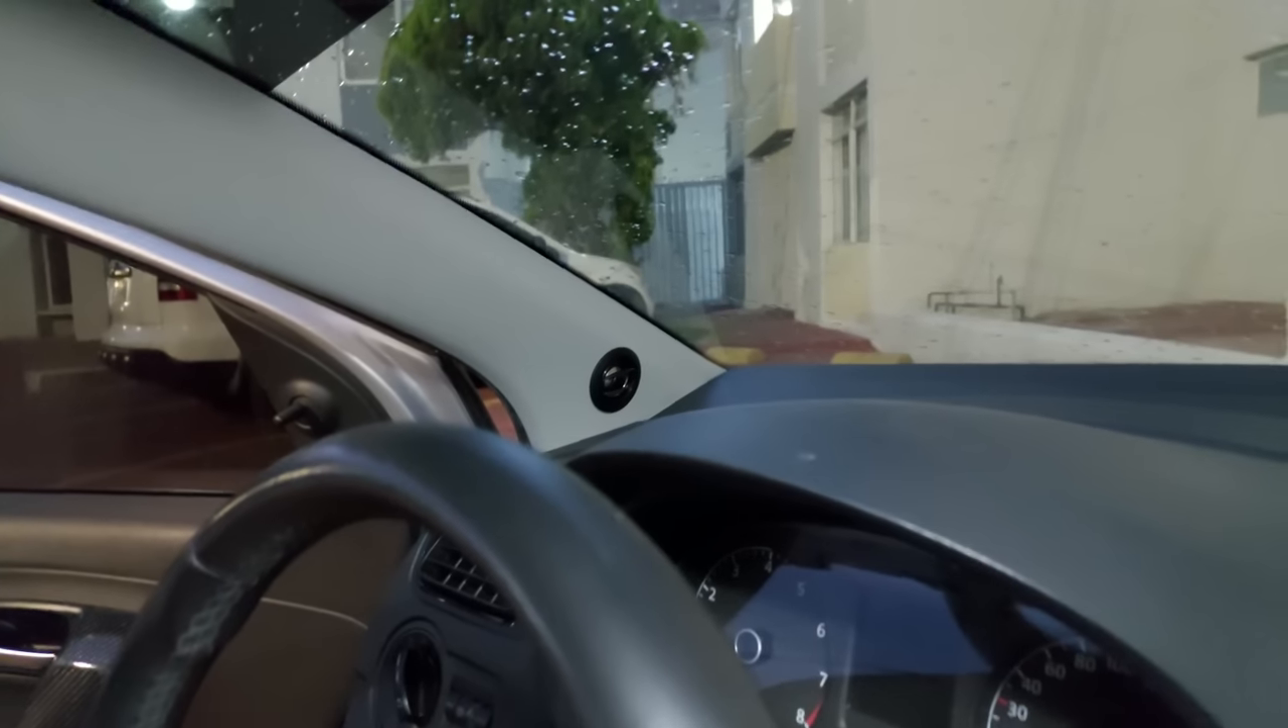Pero vean nada más Ahí tenemos el tweeter Ya puesto.